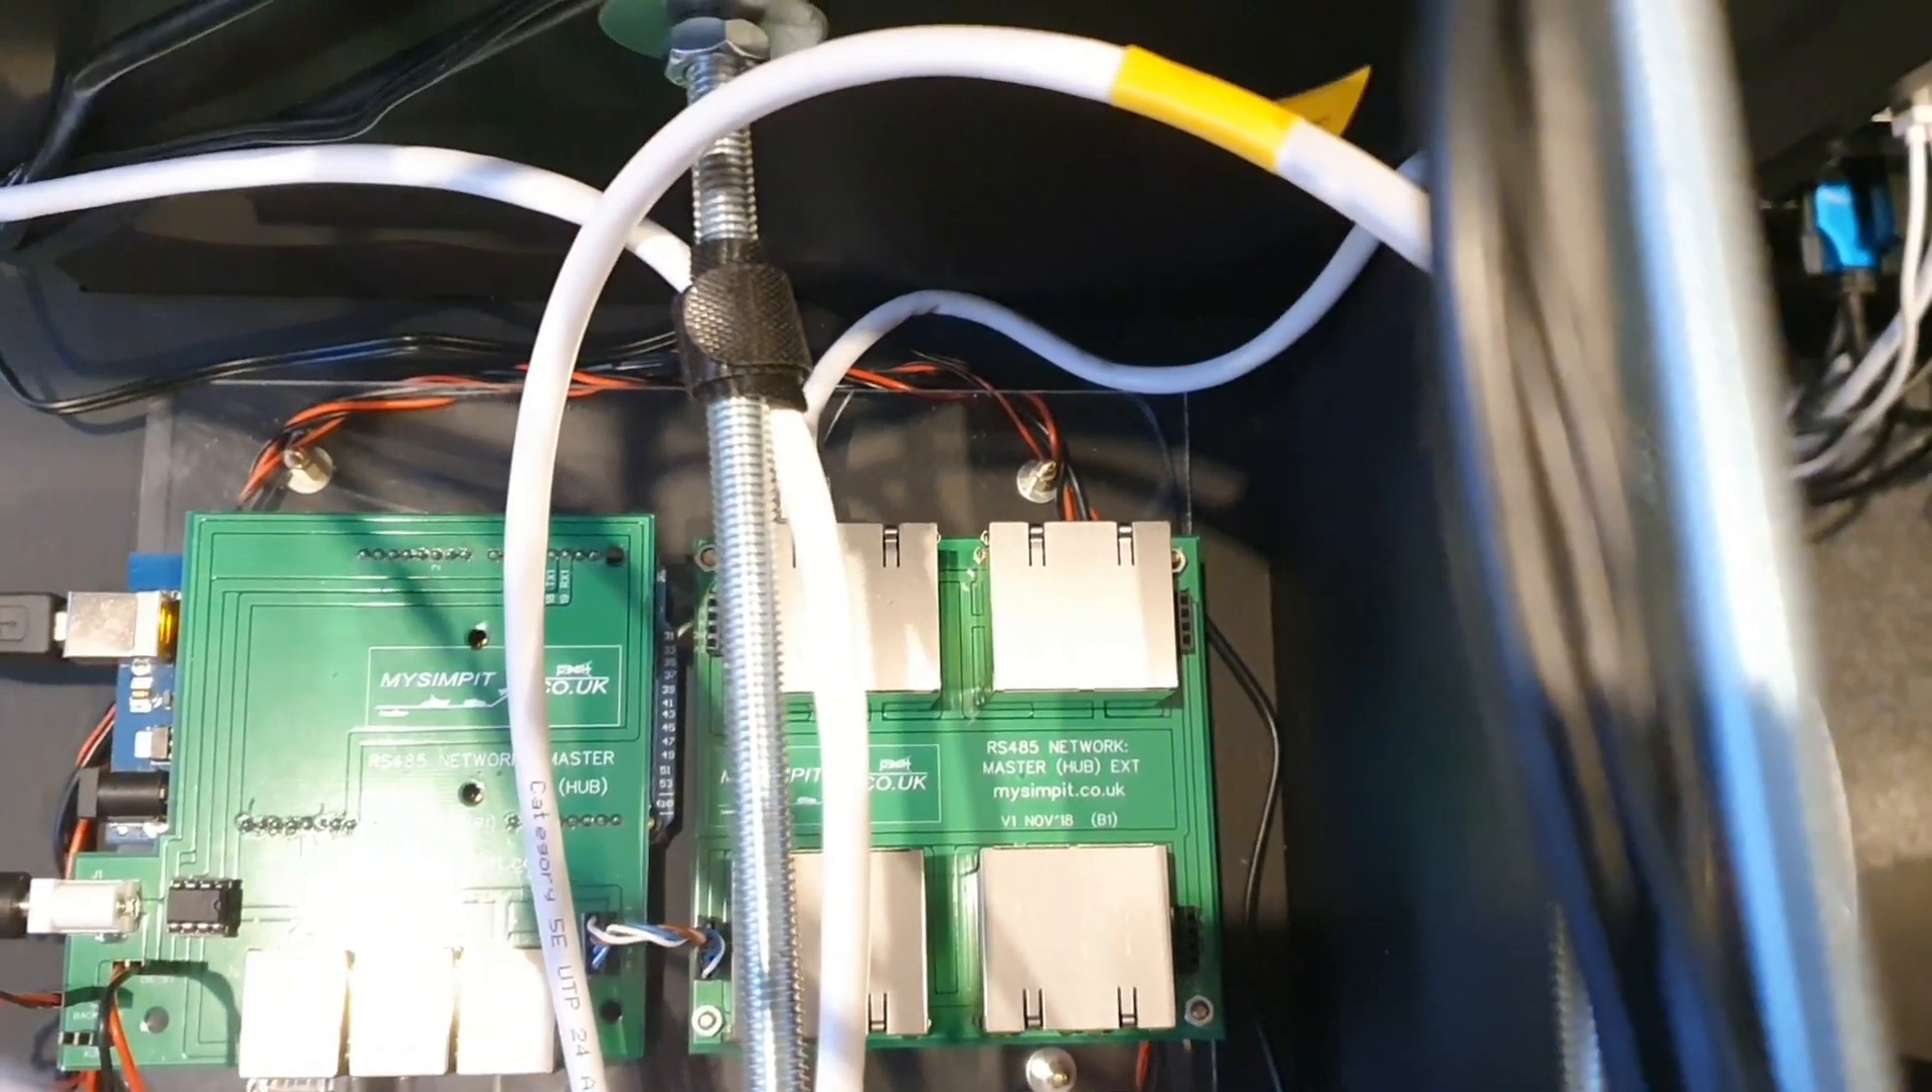I've now connected on the right as you can see there the additional breakout board which extends the number of slaves we can connect.